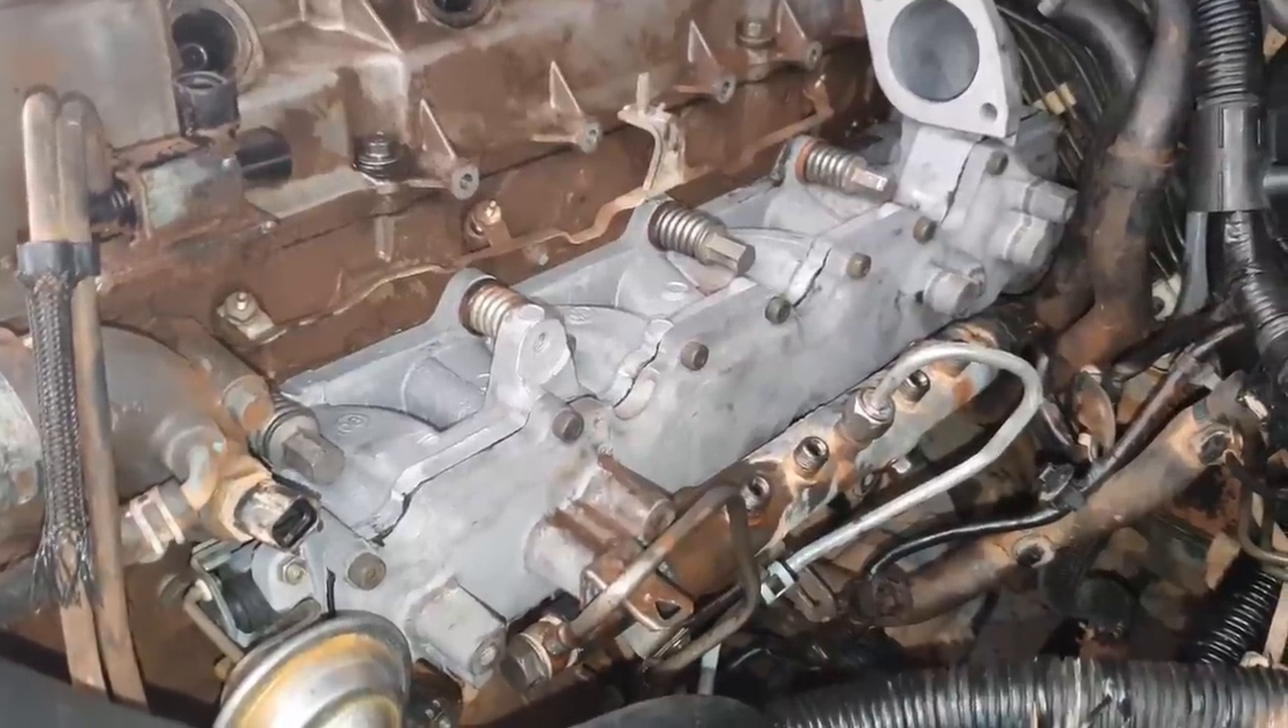O coletor está montado, certo? Já está no lugar.